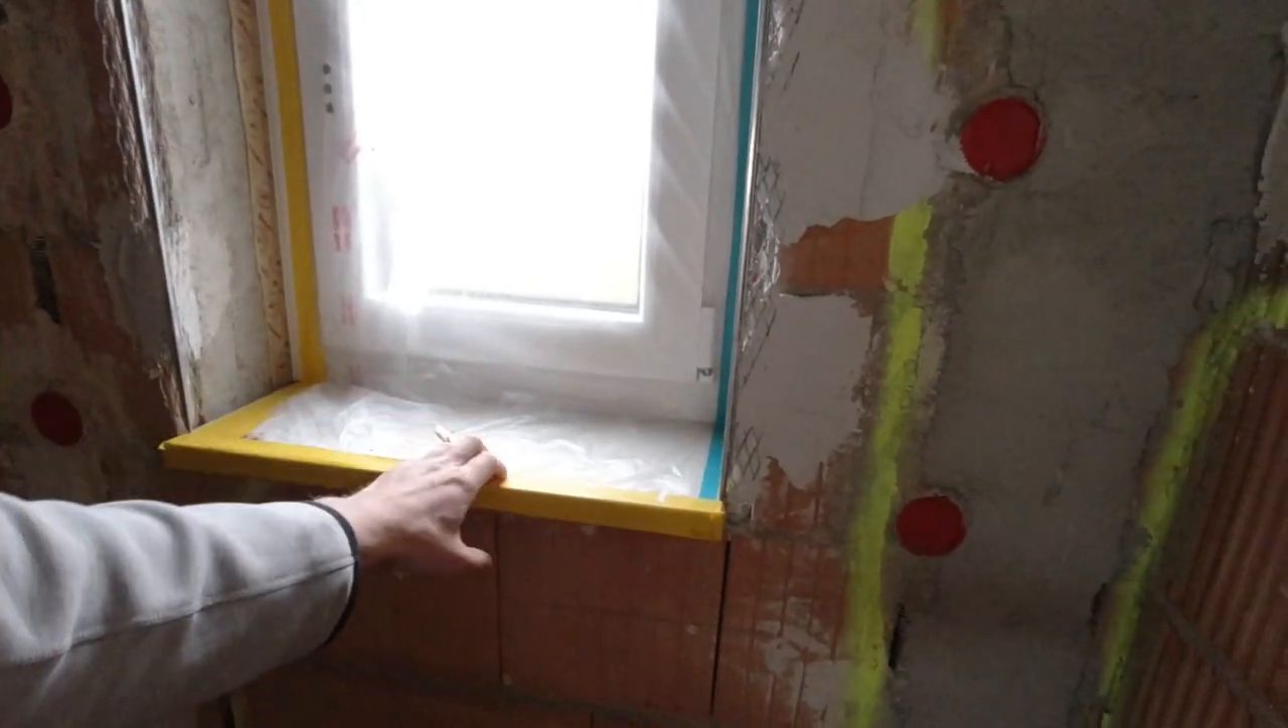Also wir haben jetzt überall Fensterbänke, die eben hier mit eingebaut worden sind.